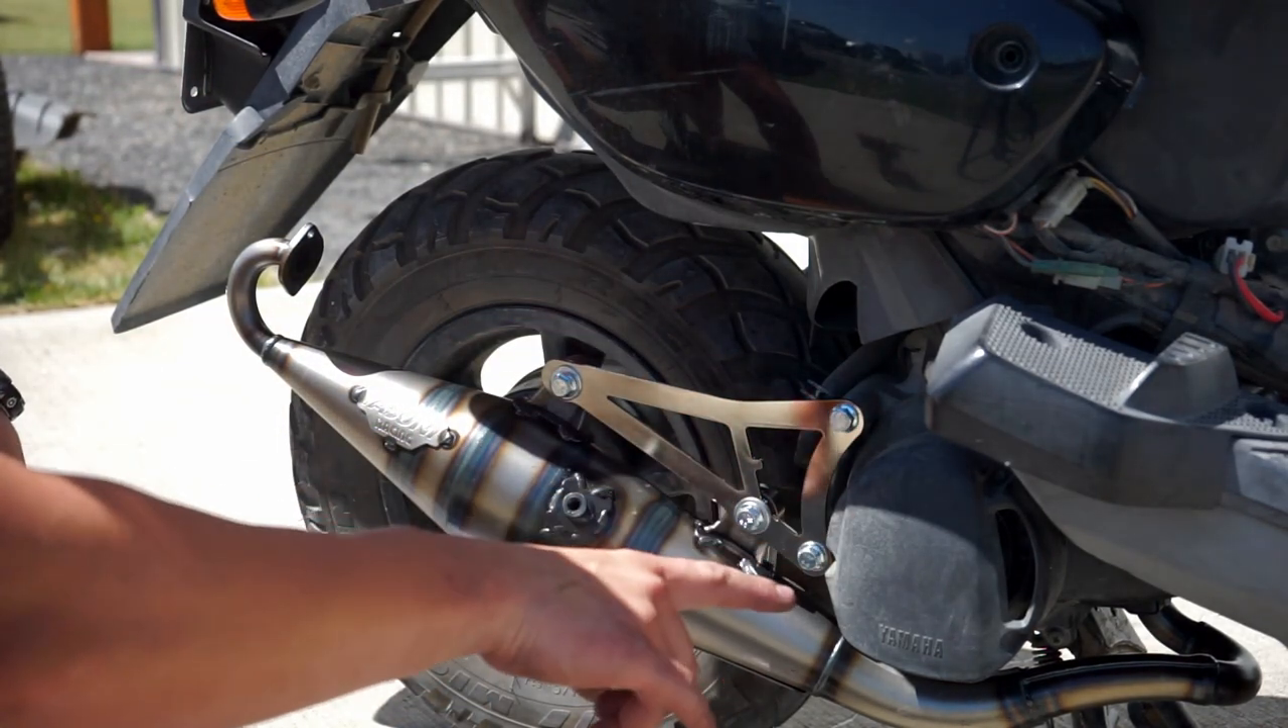So this is what the pipe looks like all installed.